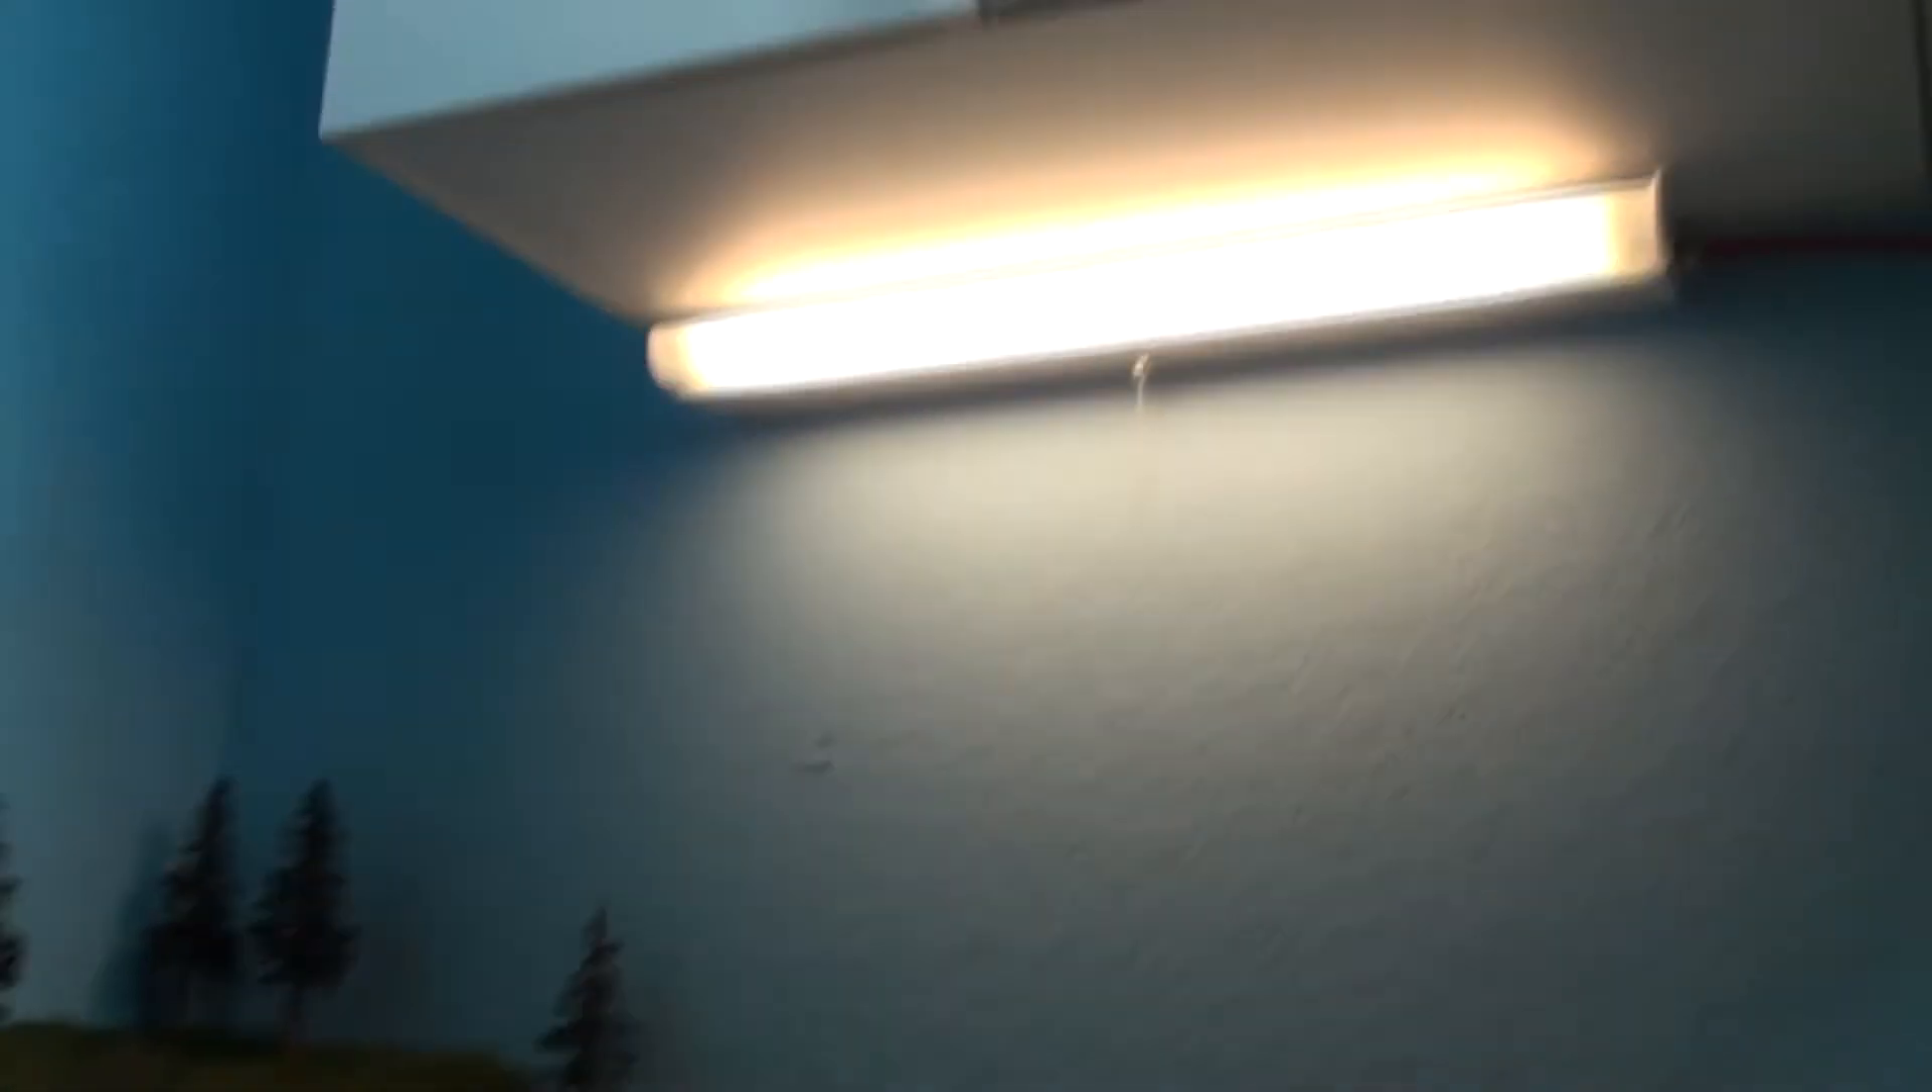You can also see I've added the light that I needed under this cabinet to get rid of some of the shadows and started adding some of these grand central gem pine trees.